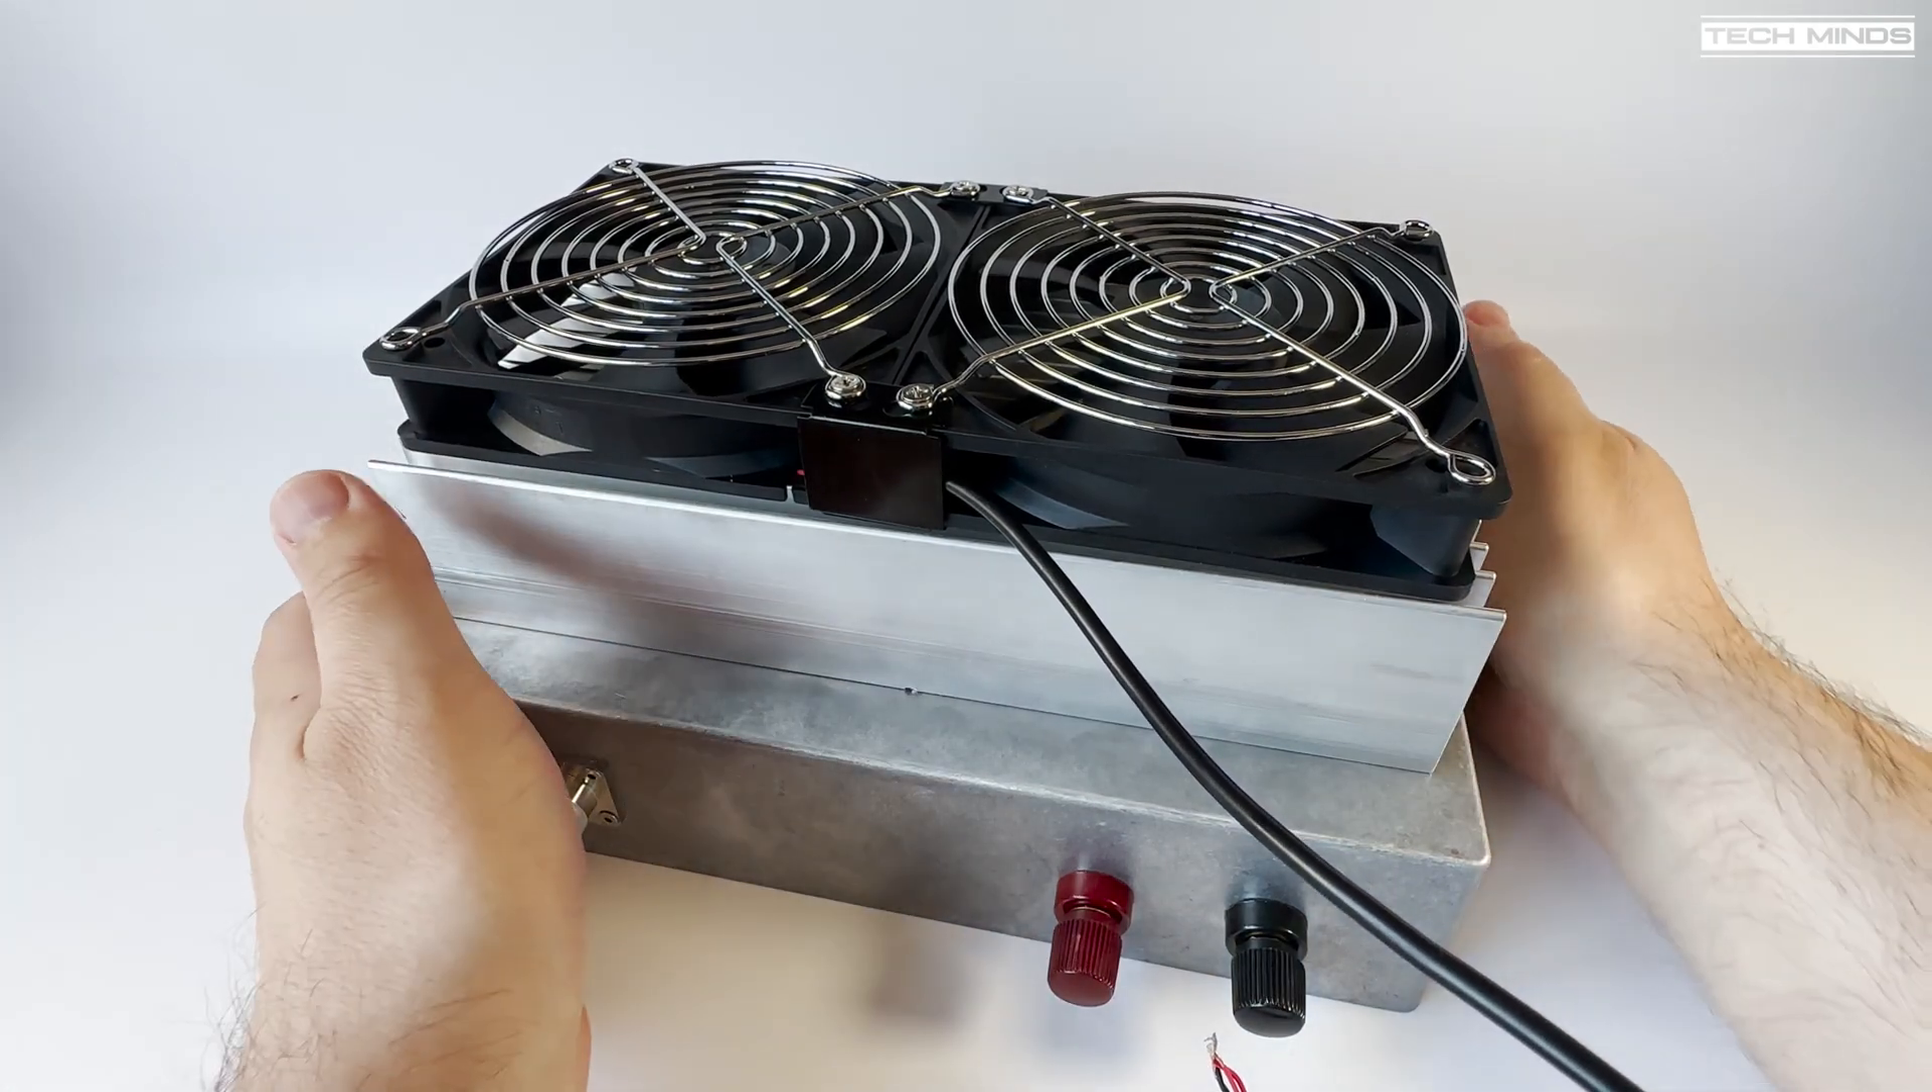There was another grill this side but obviously I don't need a grill both sides and that will just sit on top of the heat sink here like this and it's almost like a perfect fit in fact.